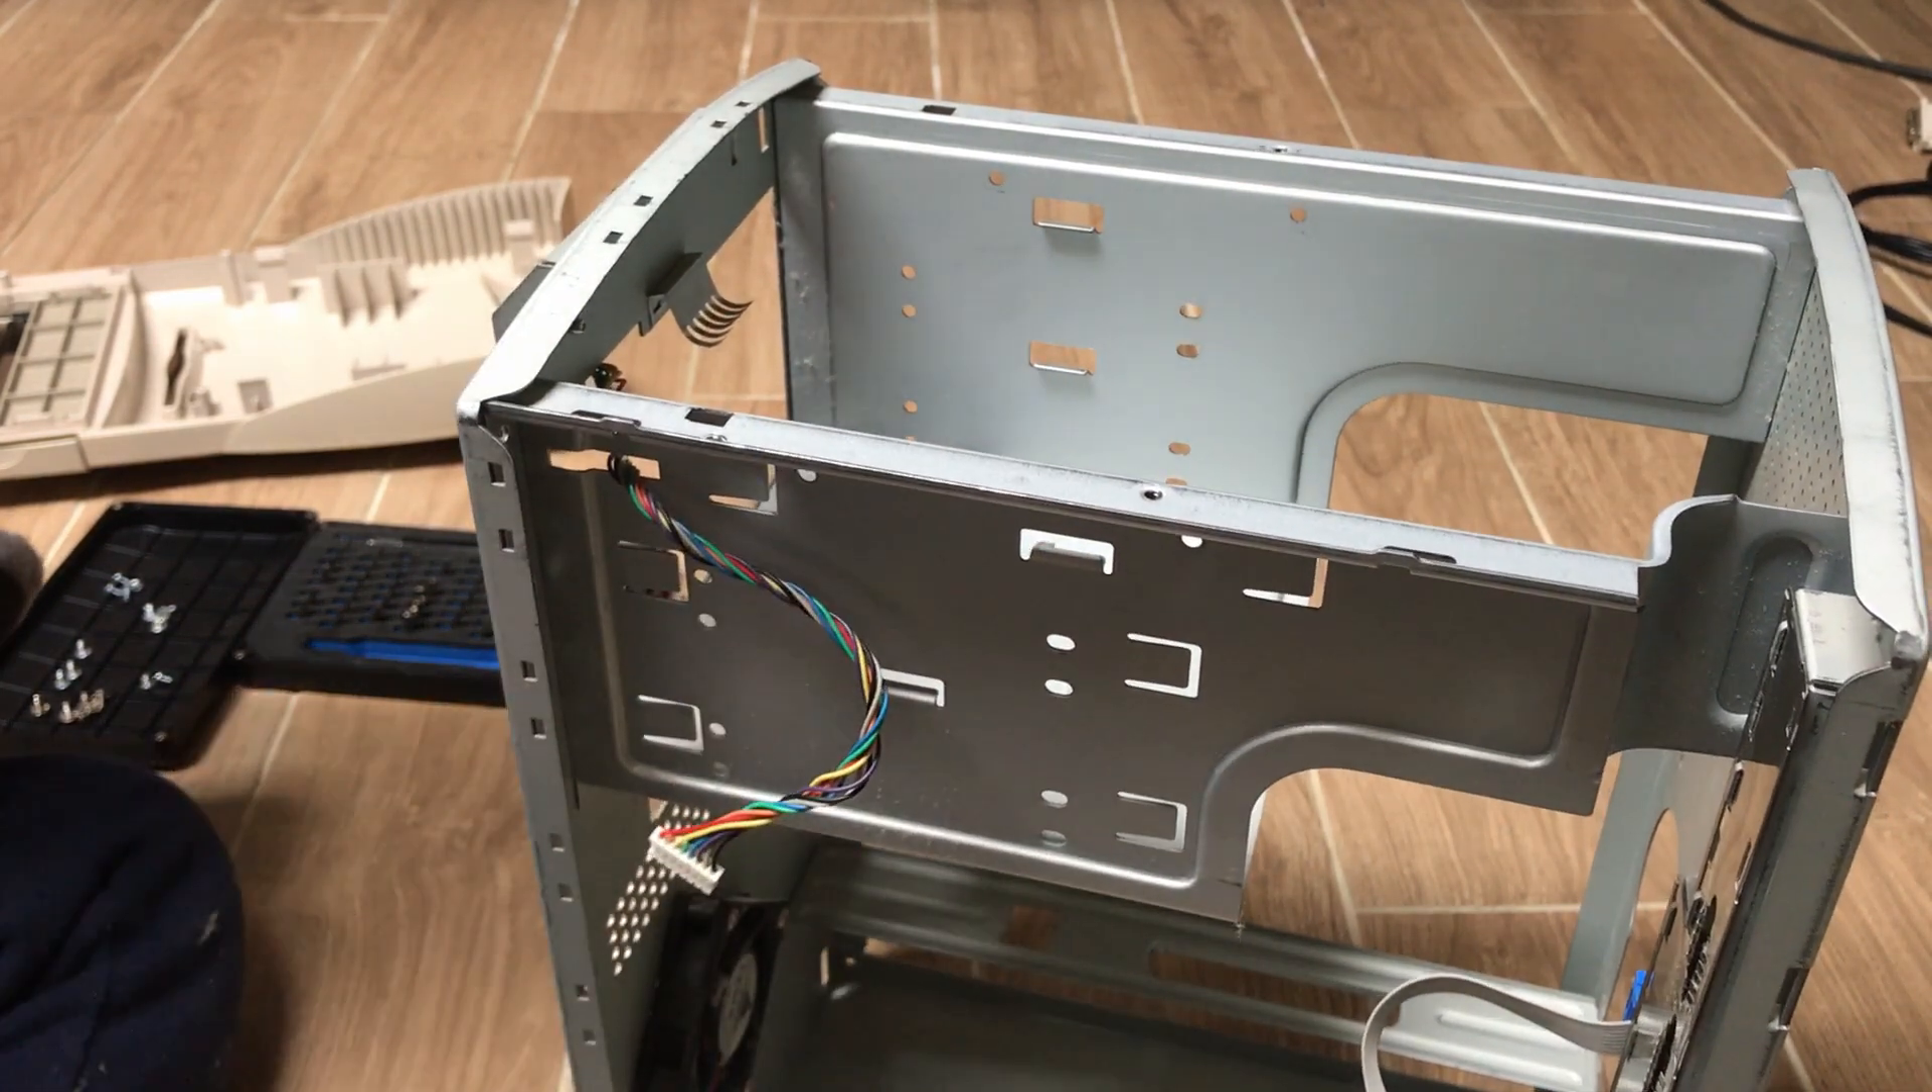And now, you have gutted the entire case.